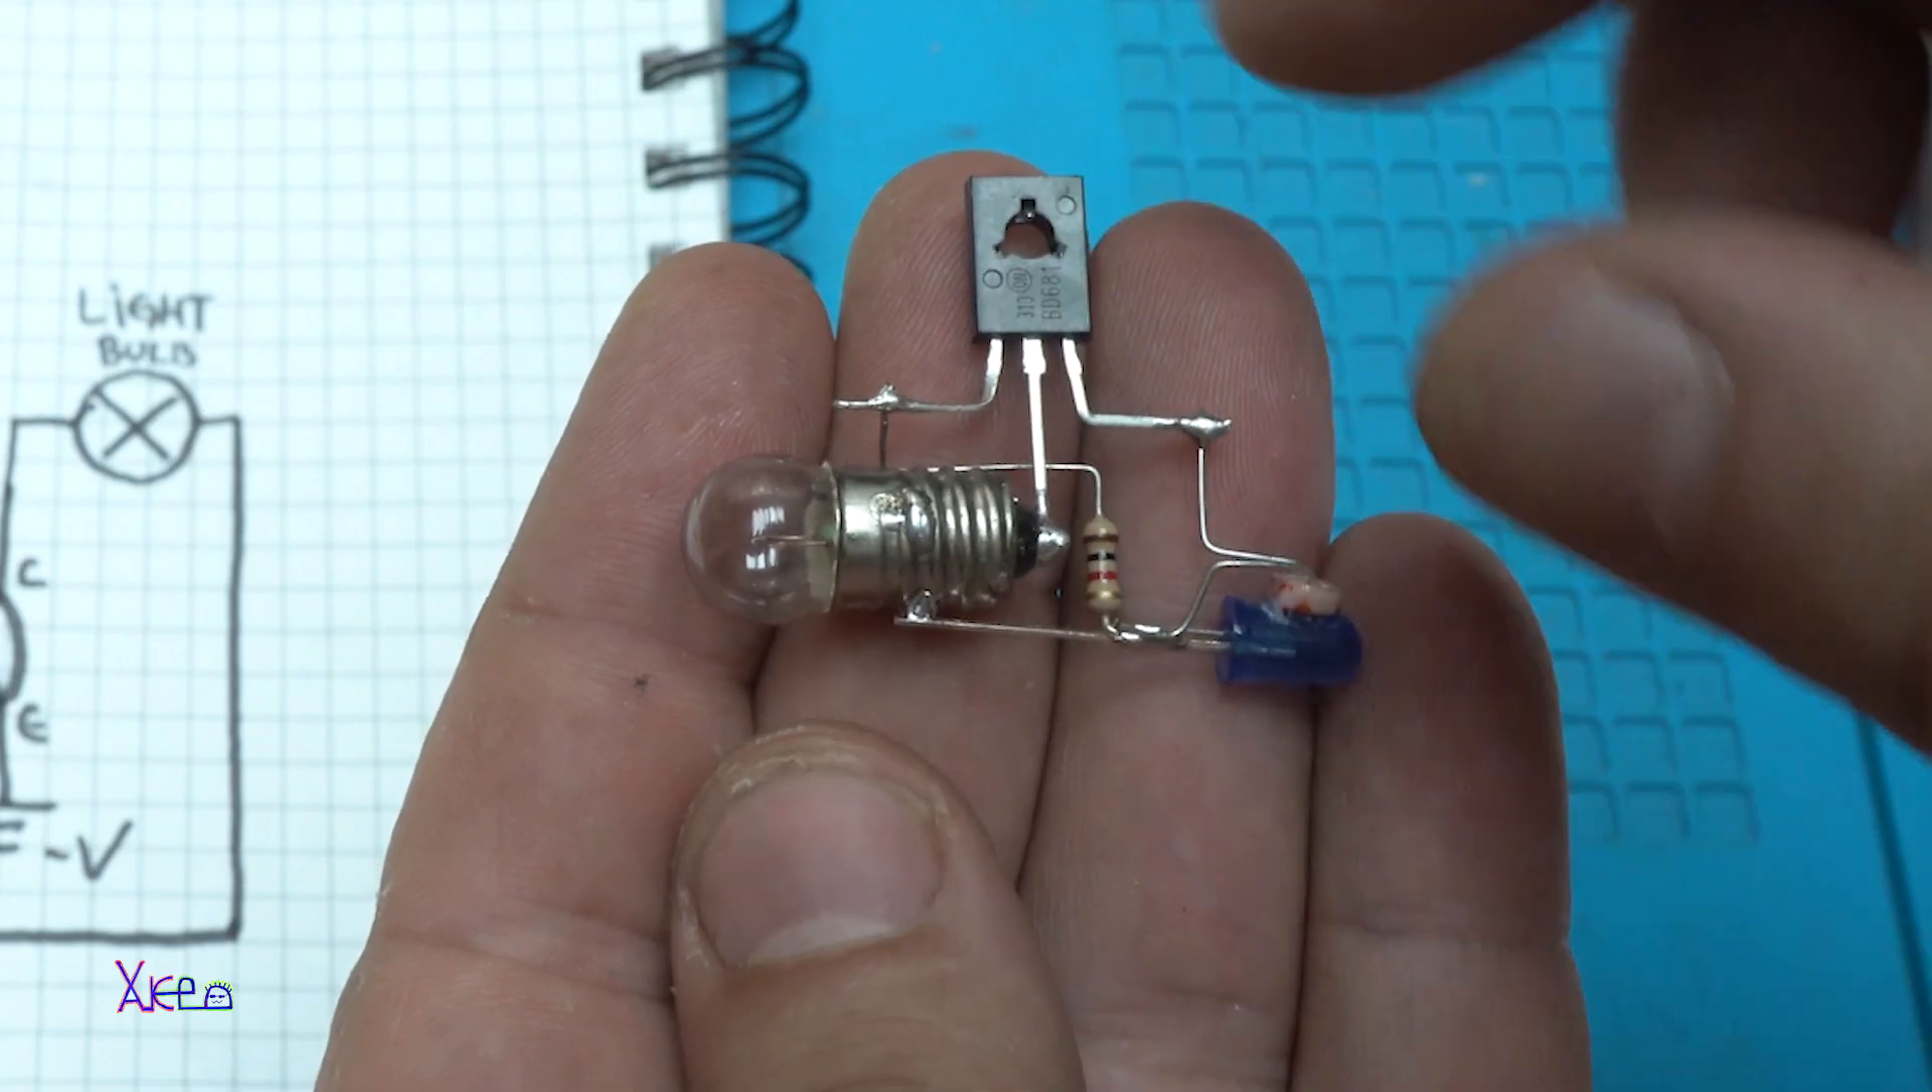And here it is the whole circuit soldered in free form, the light bulb, the transistor.